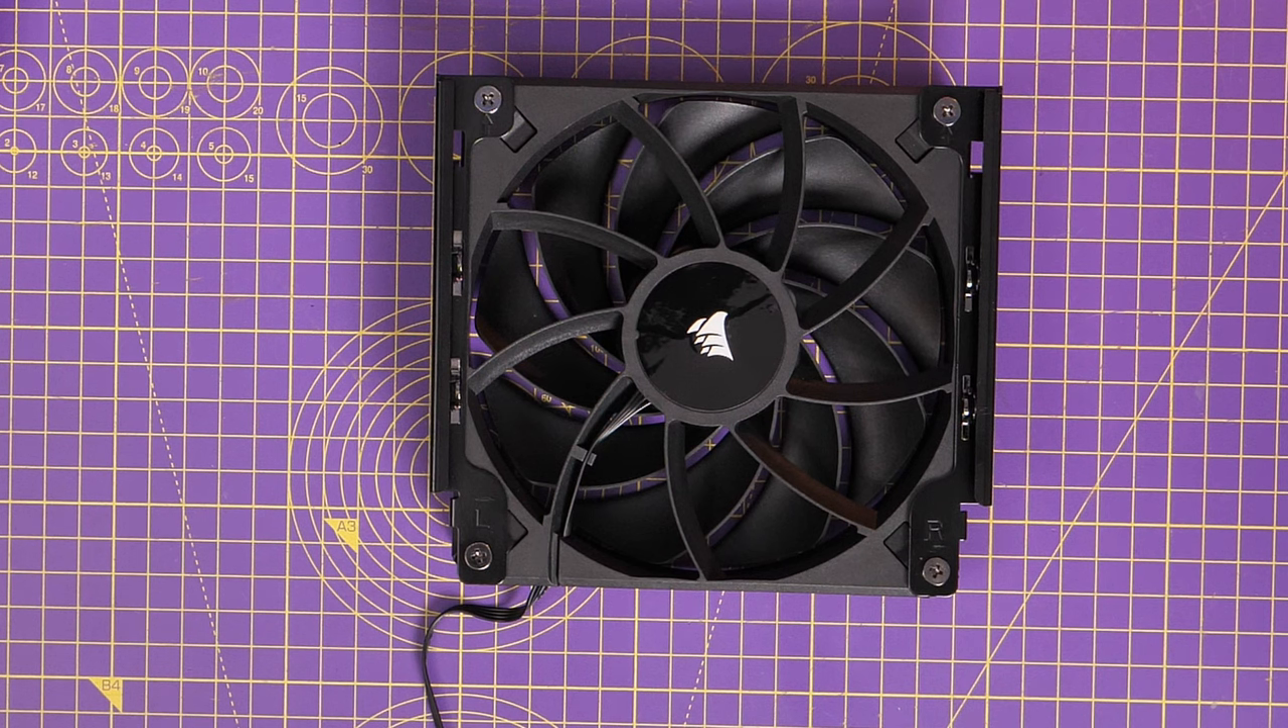So now we've got that extra additional fan set up and that's ready to go as well and then the same sort of logic with the other fan so you can just put them back.